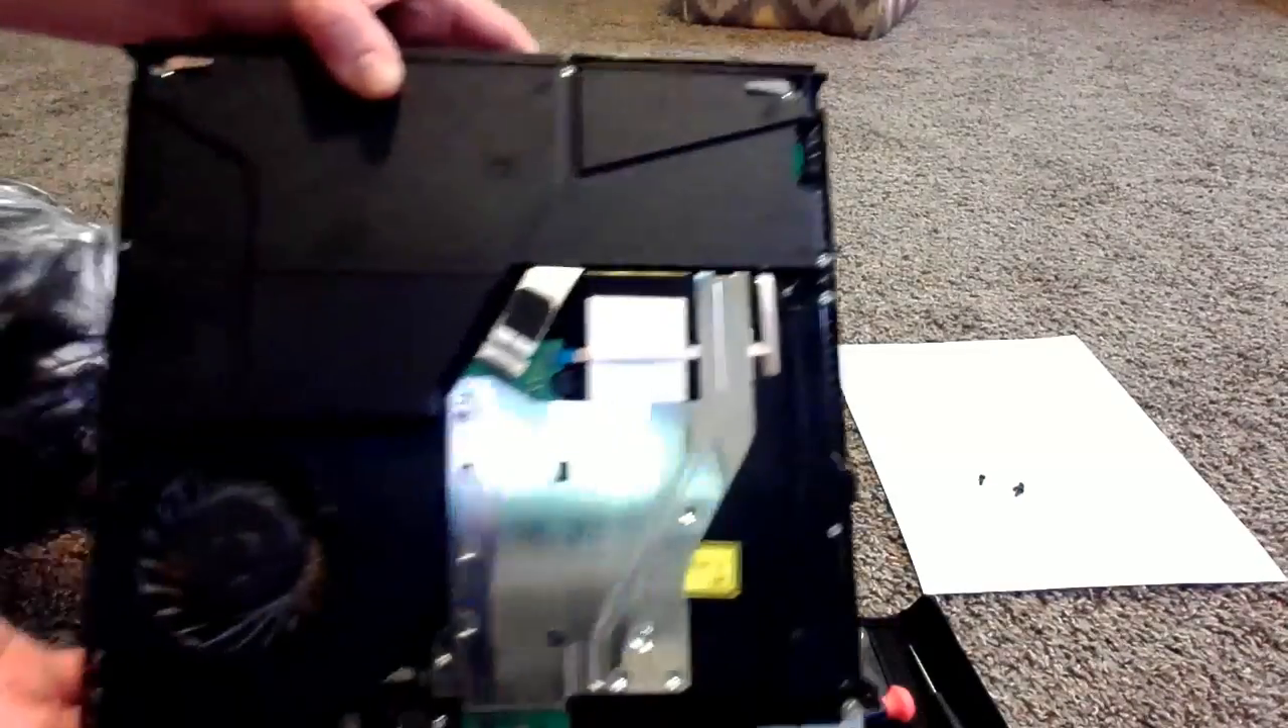So now we have the inside of our PS4 exposed.